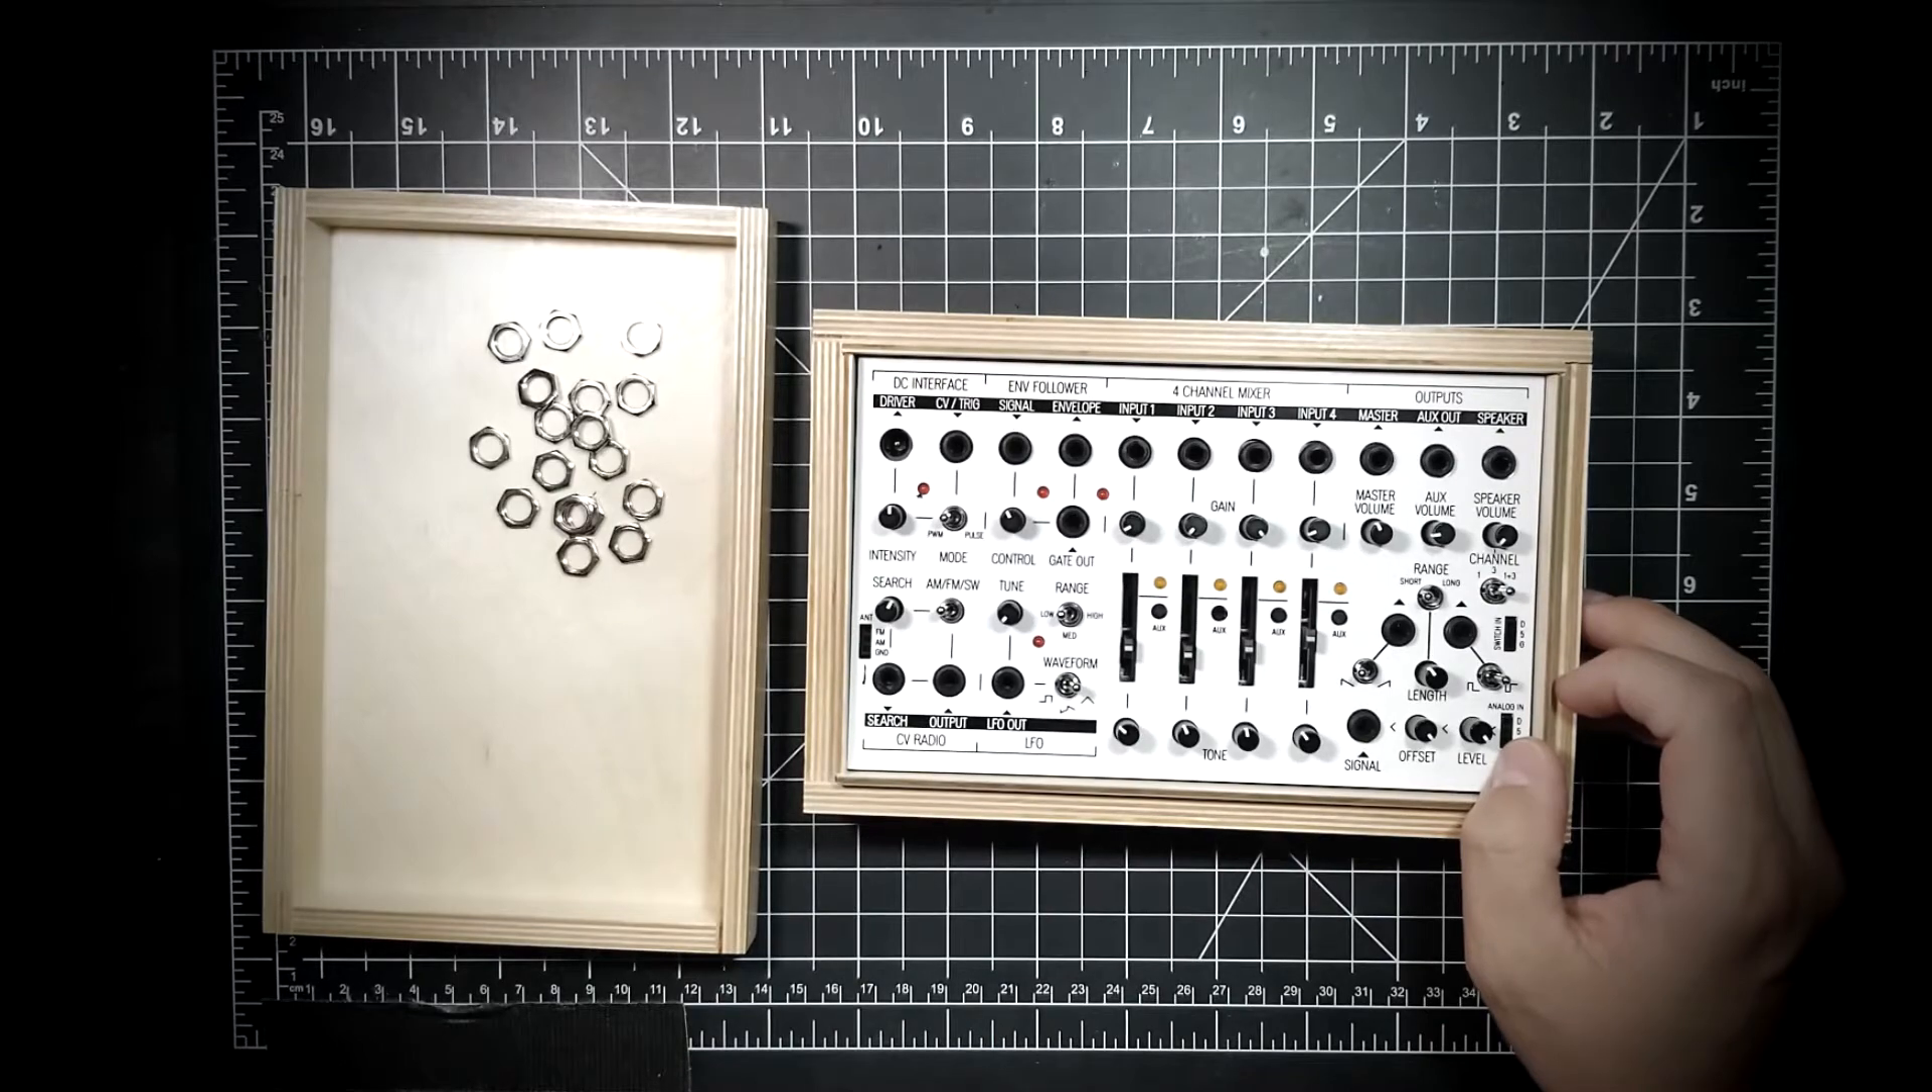Okay, finally, those nuts have all been removed.